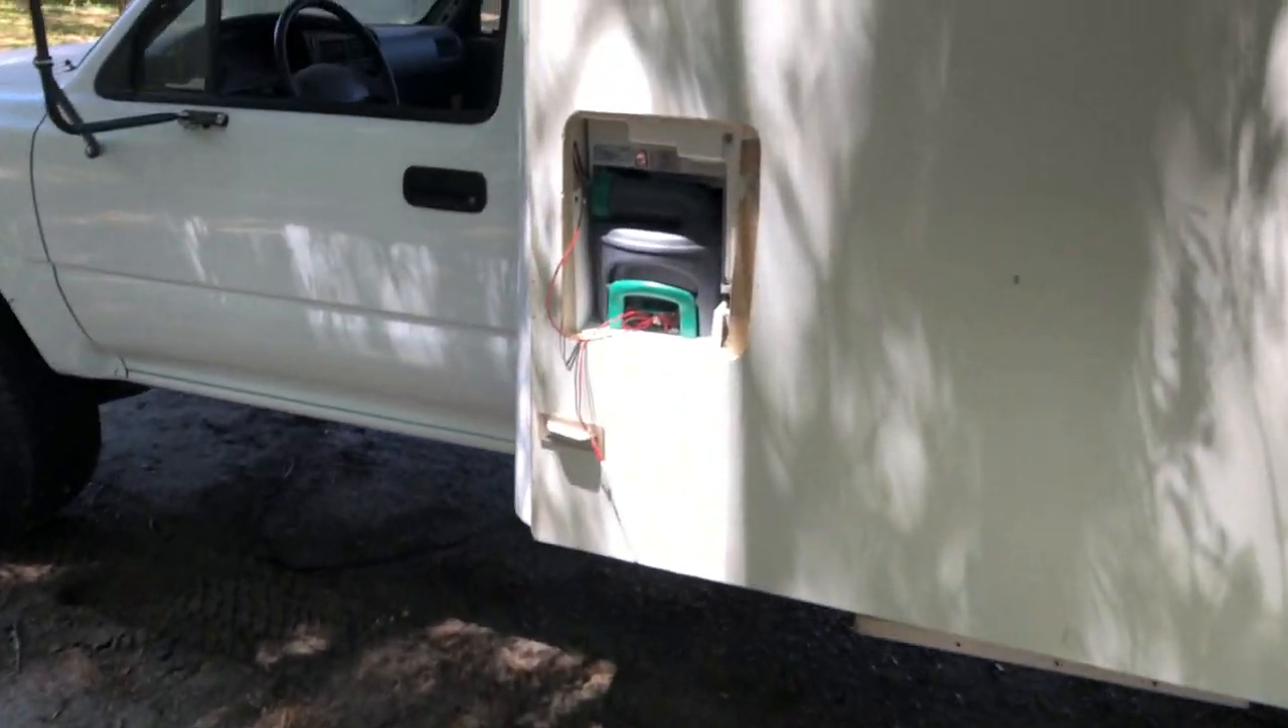Like i said the door on this guy's not inserted yet nor is it wired up but that will you know you'll have your door that will open up.